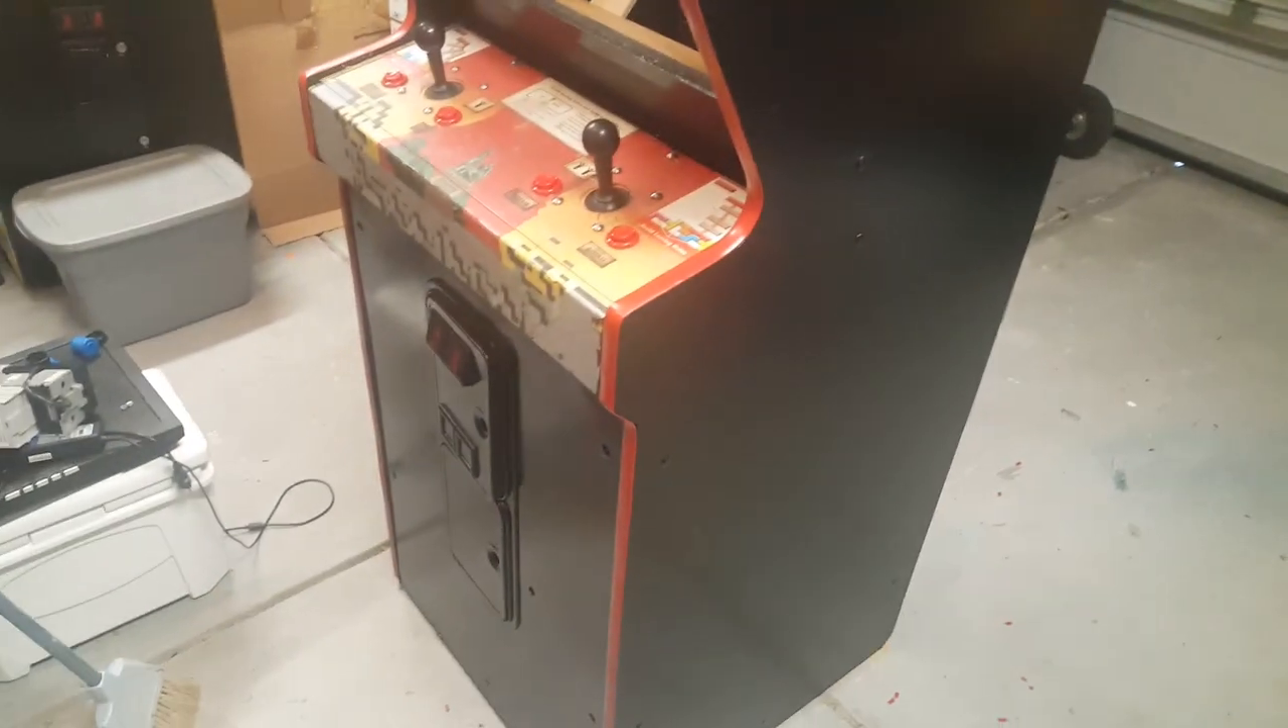So there she is with the T-molding now complete. The cabinet looks complete.